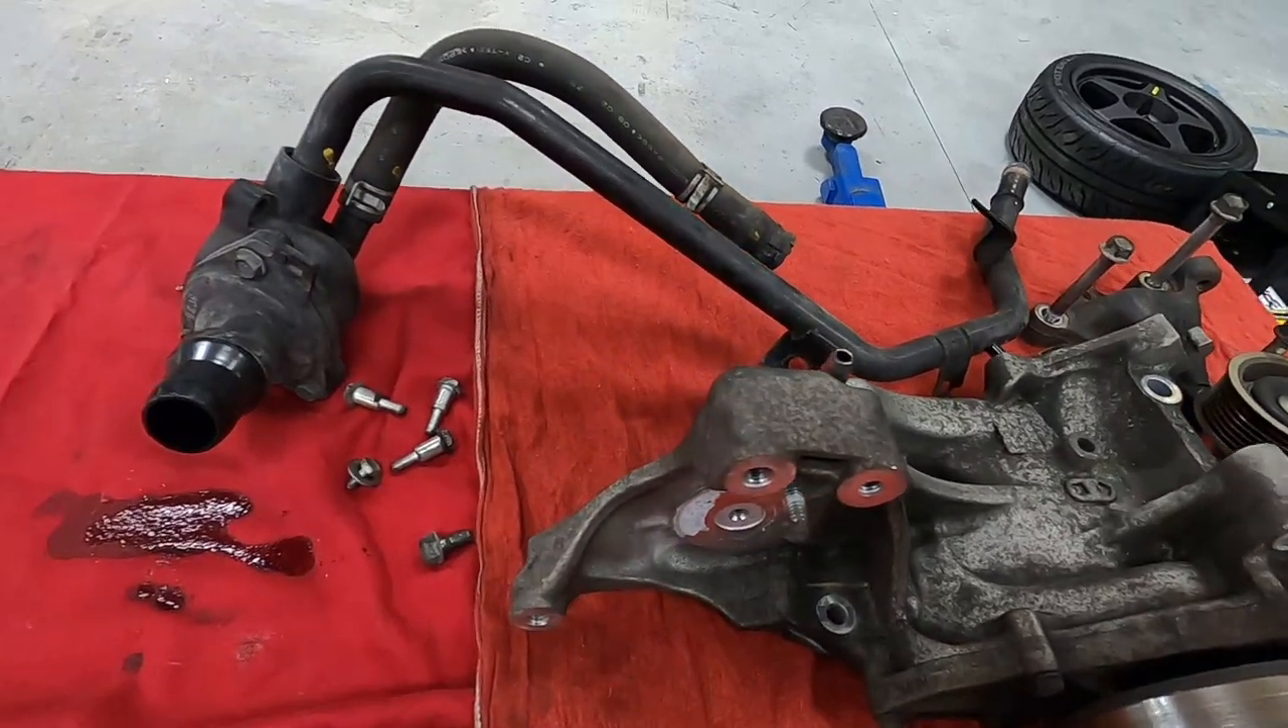All right so we got all the water pump and accessories off.